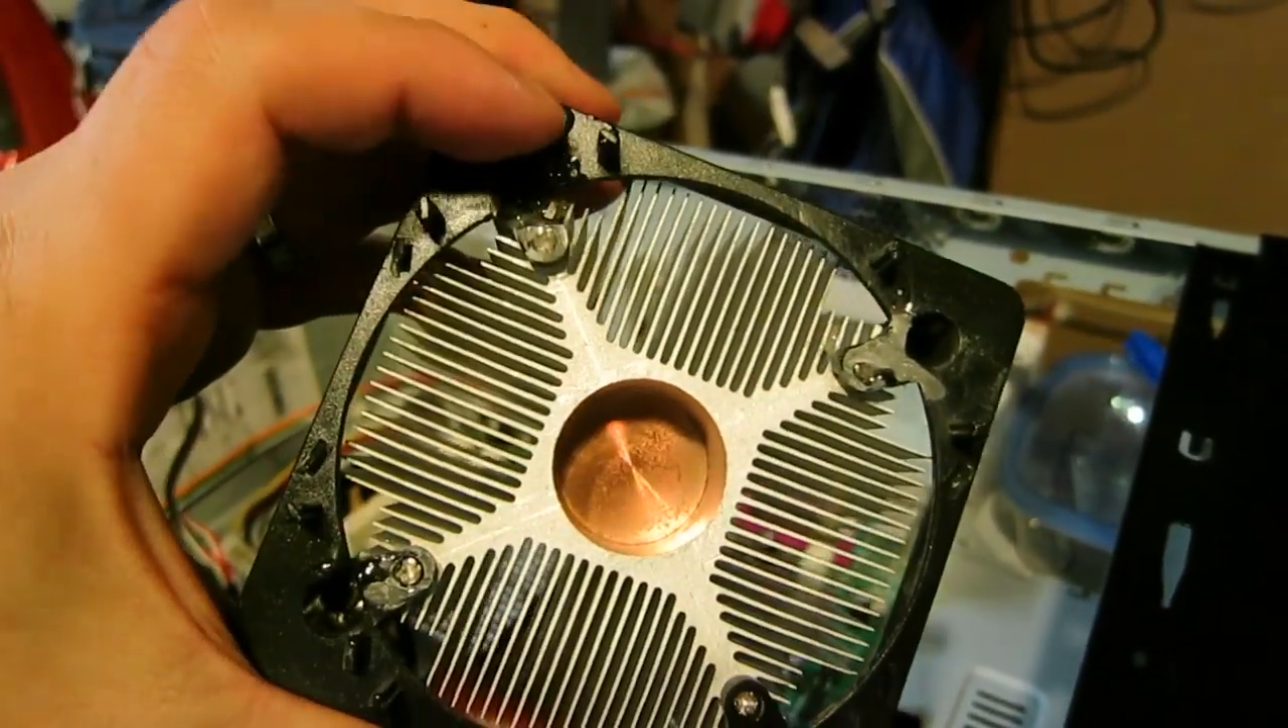So the next thing is the heat sink that needs to go on, there's no fan on it right now.